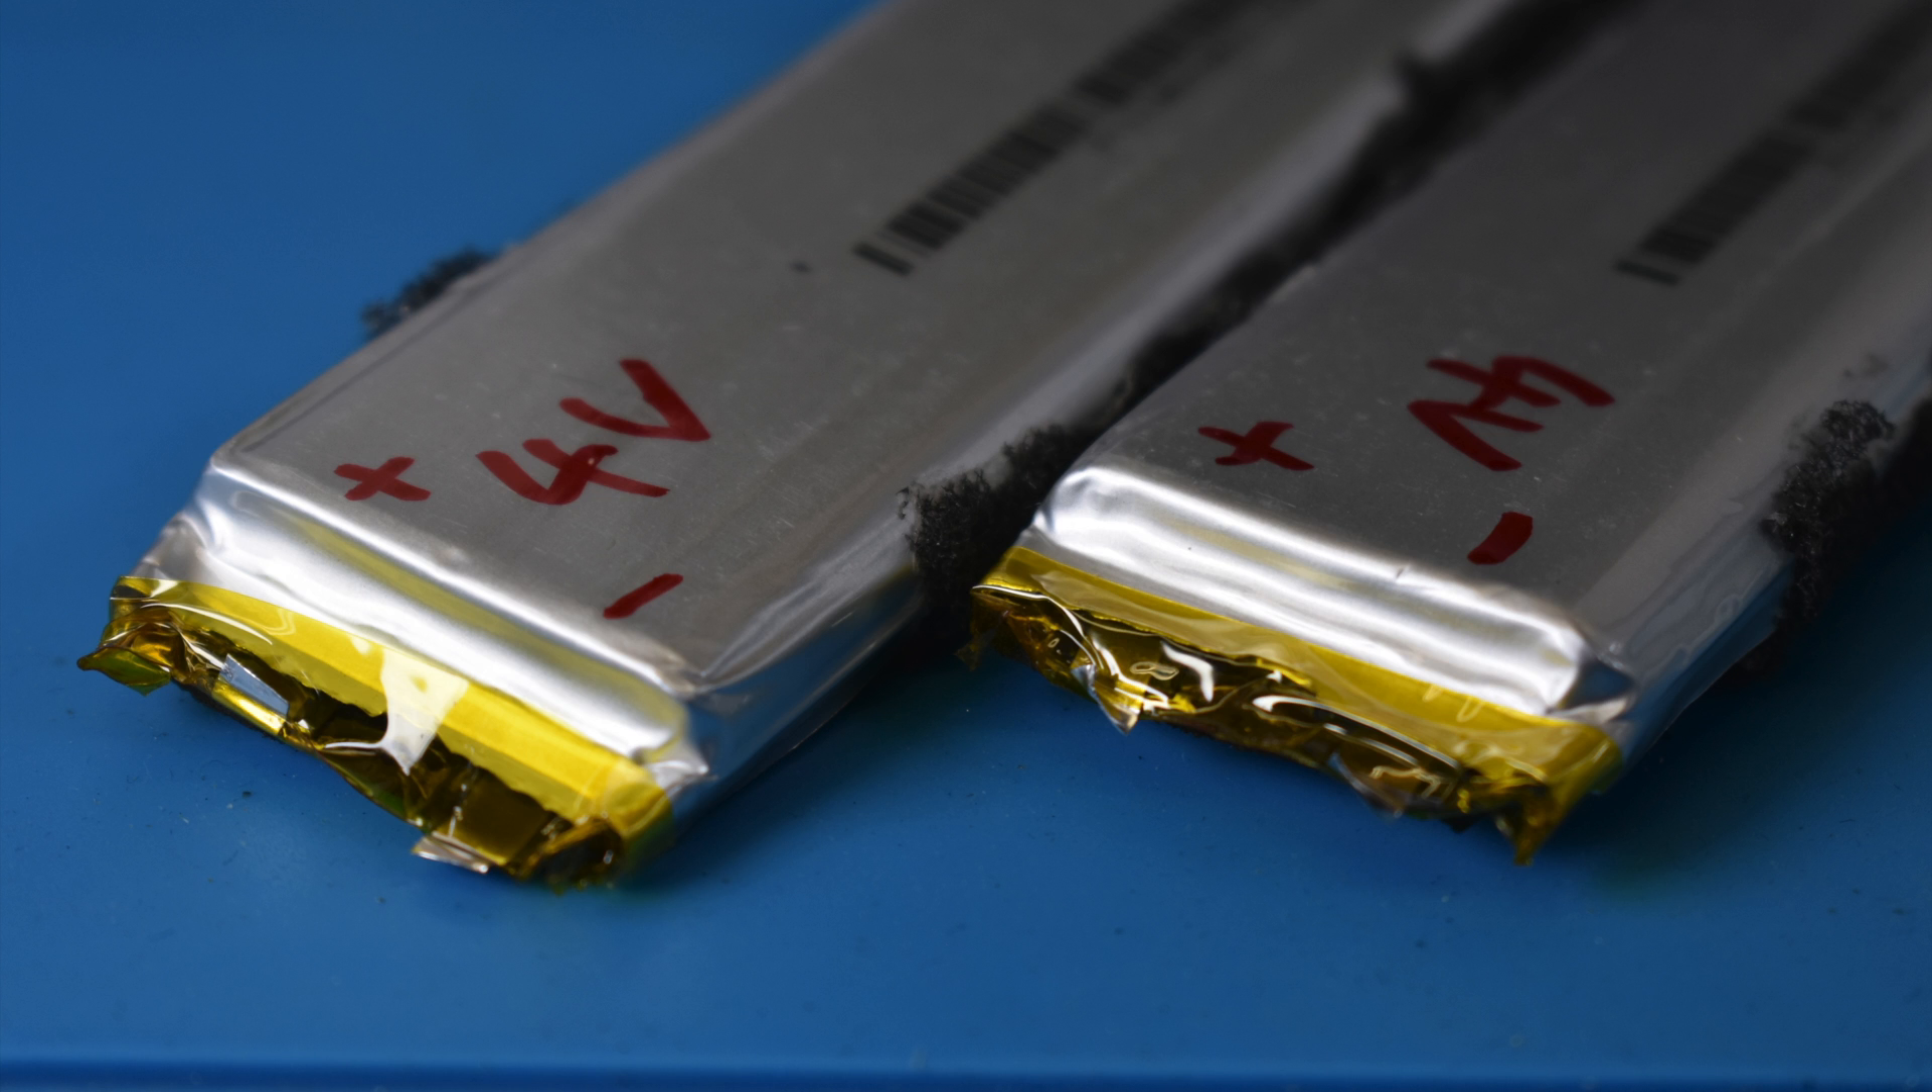That is how the batteries look like with cut -off connections.